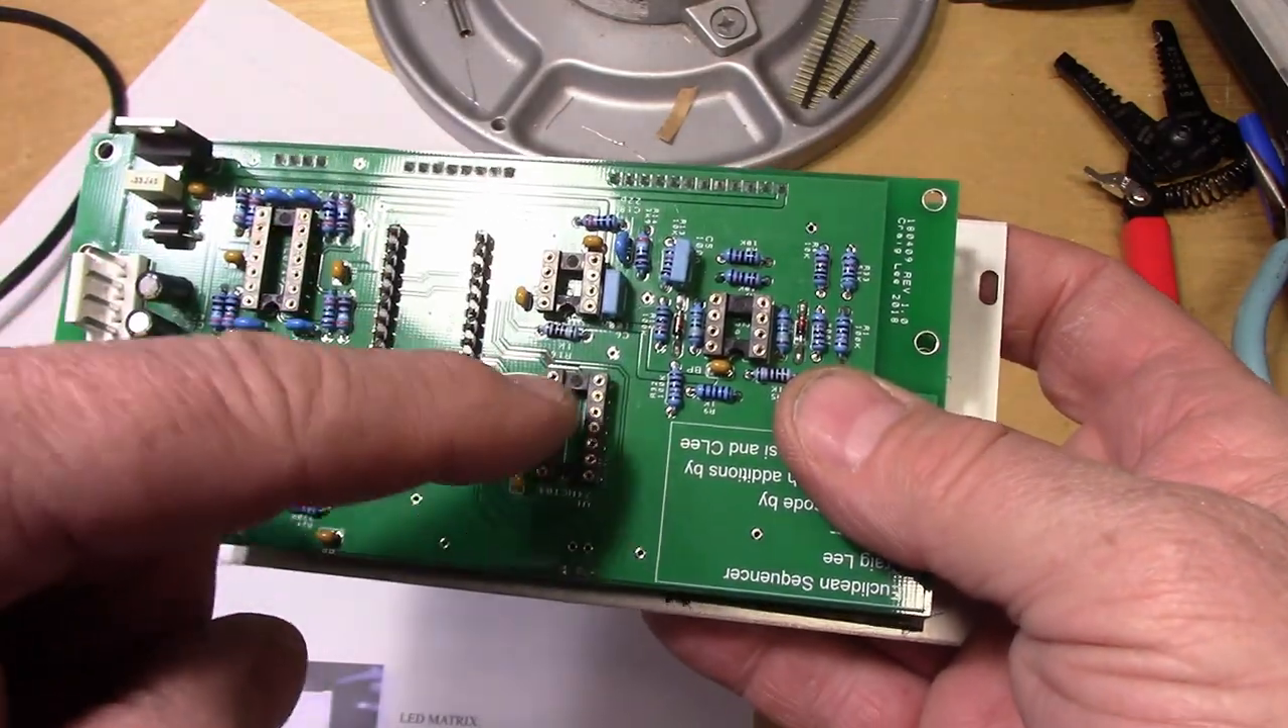Still quite a ways to go. We have to insert all of the ICs into the sockets.